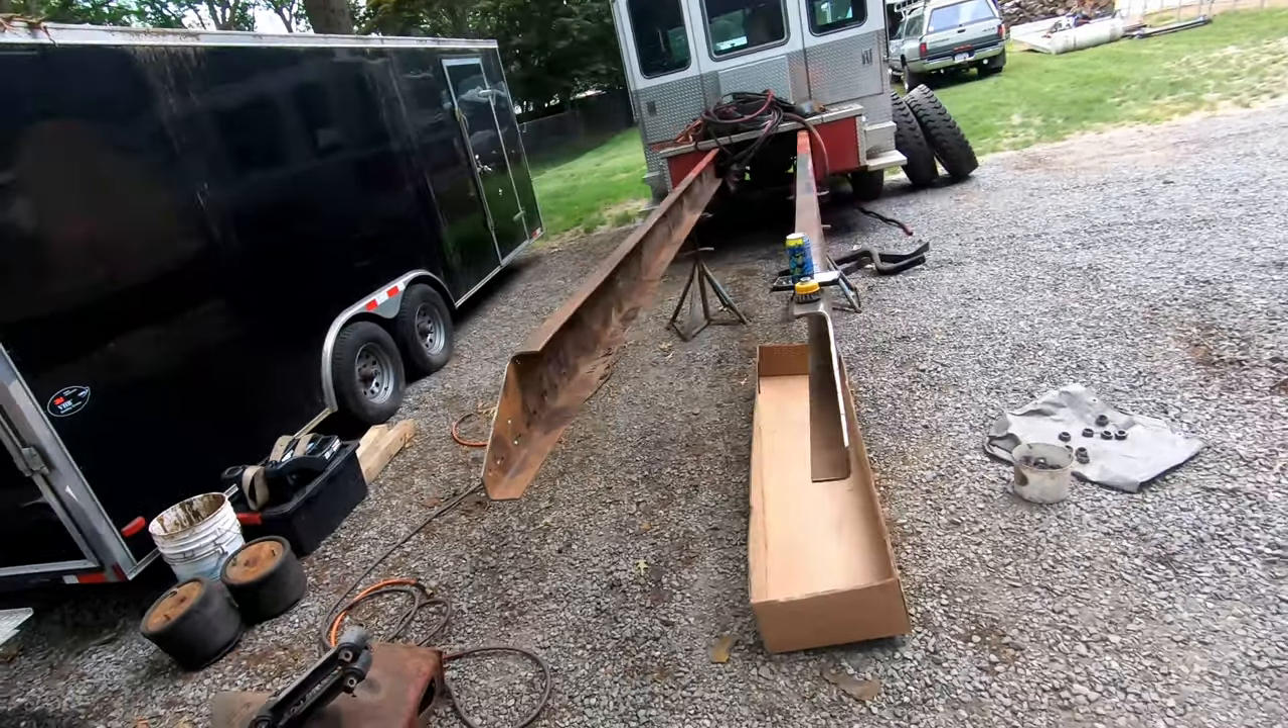I got the frame all stripped down.